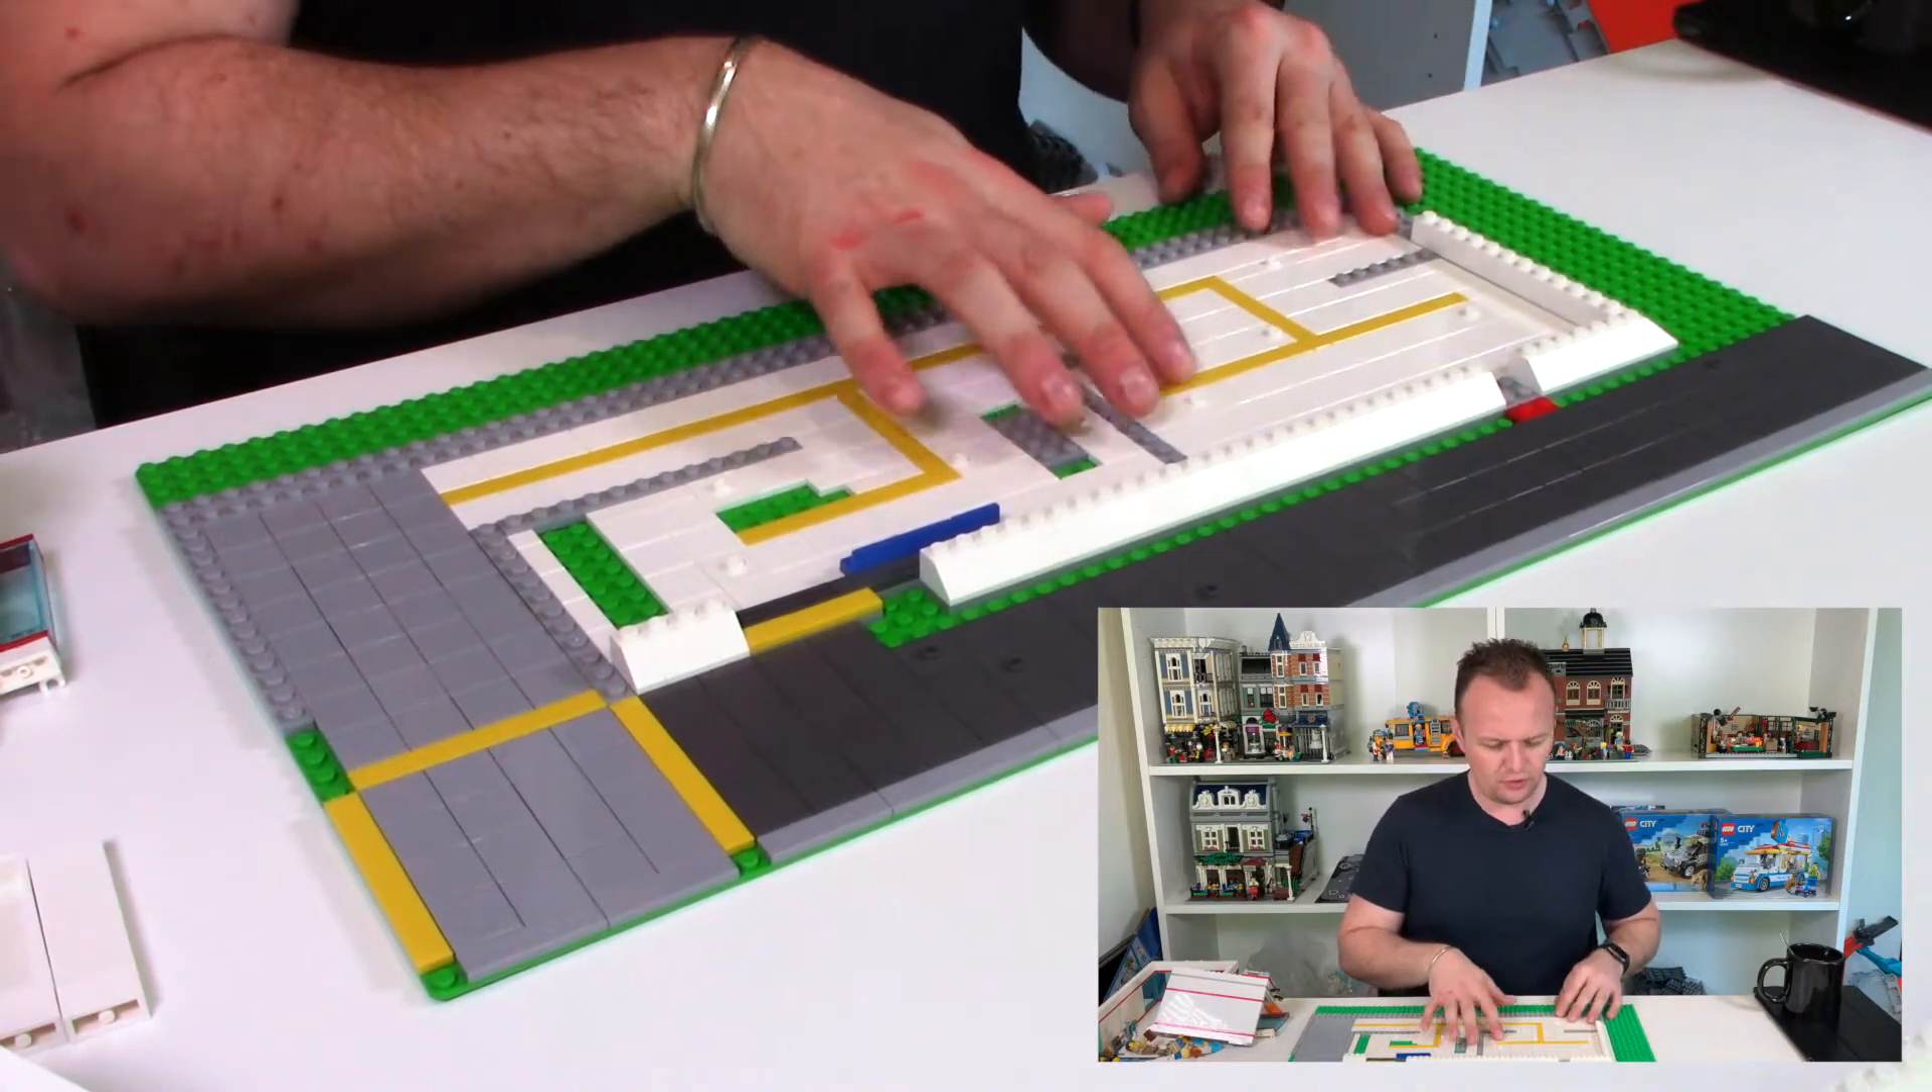I've already laid the base of the hospital out which you can see in the other view. I've put in the flooring as well as the path along the front and this is the driveway.